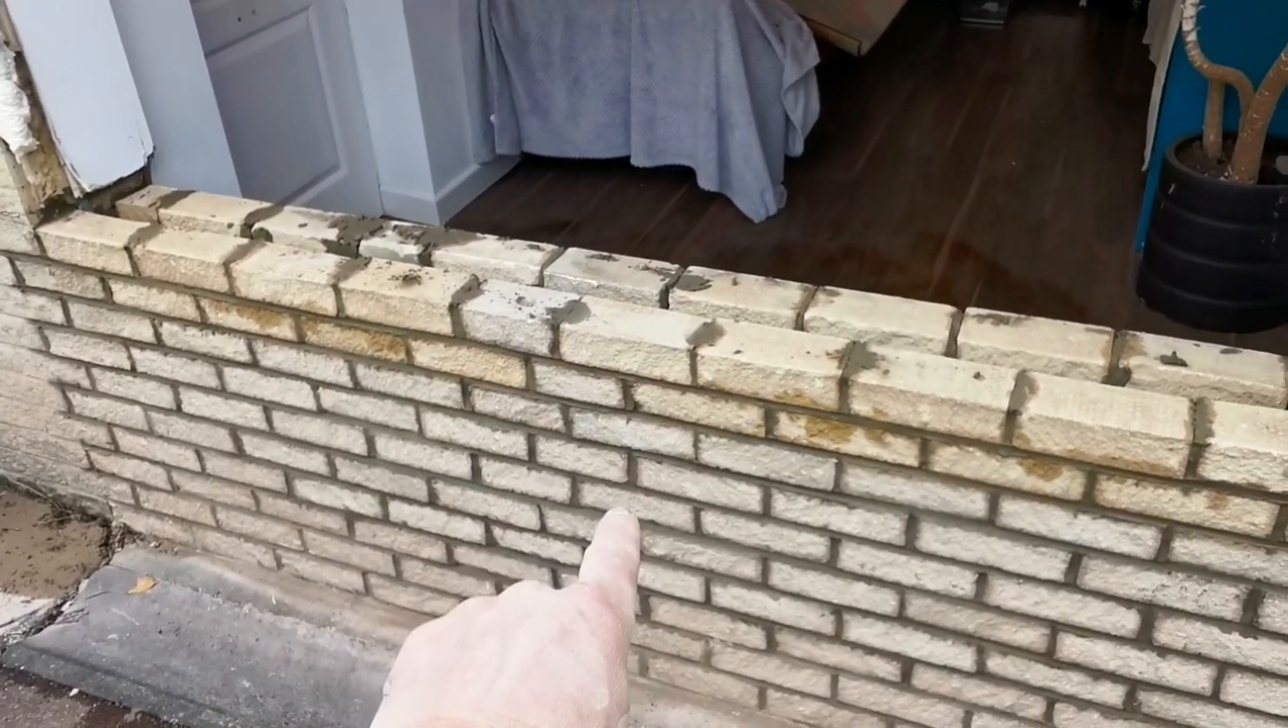And we ended up putting a course of brick on because it looks like before they just had two course of block and then put a piece of wood on so we just put brick on to level it.